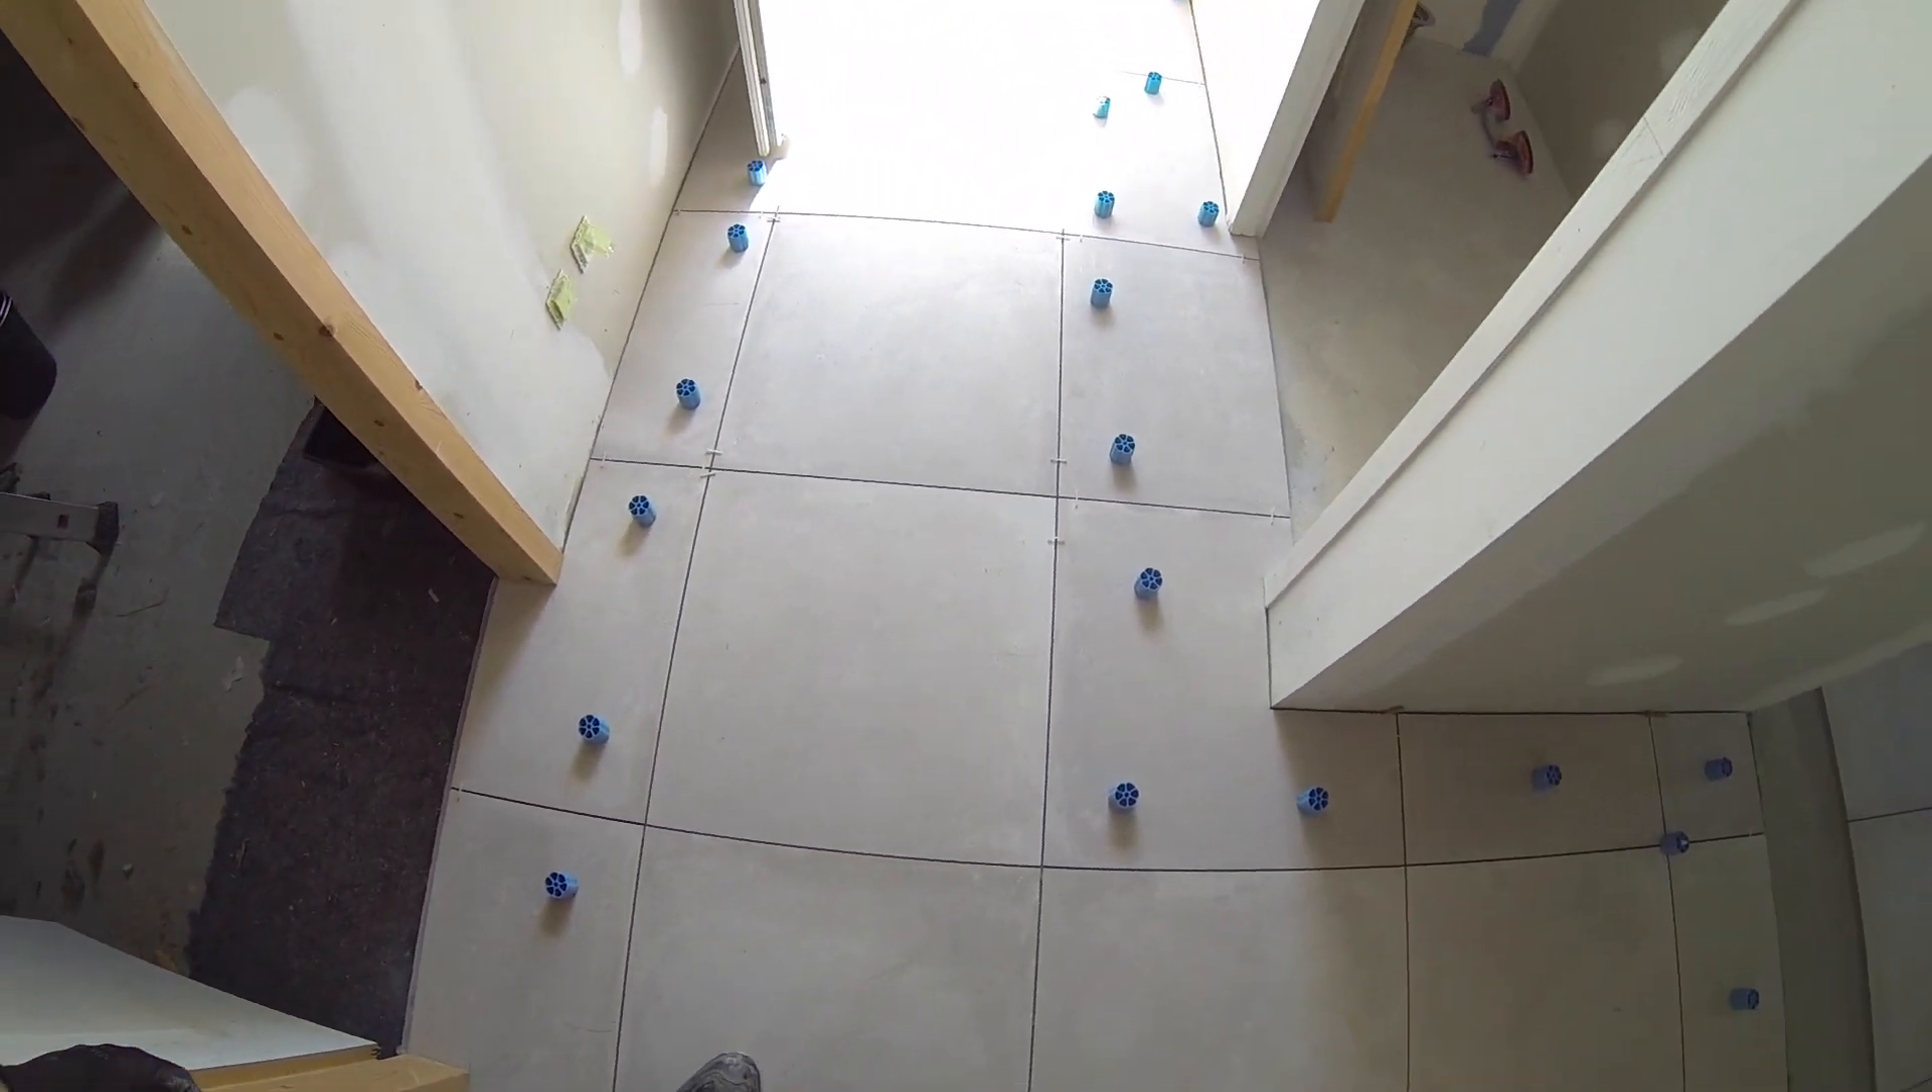J'ai posé des croisillons sur les carreaux que j'ai collés.